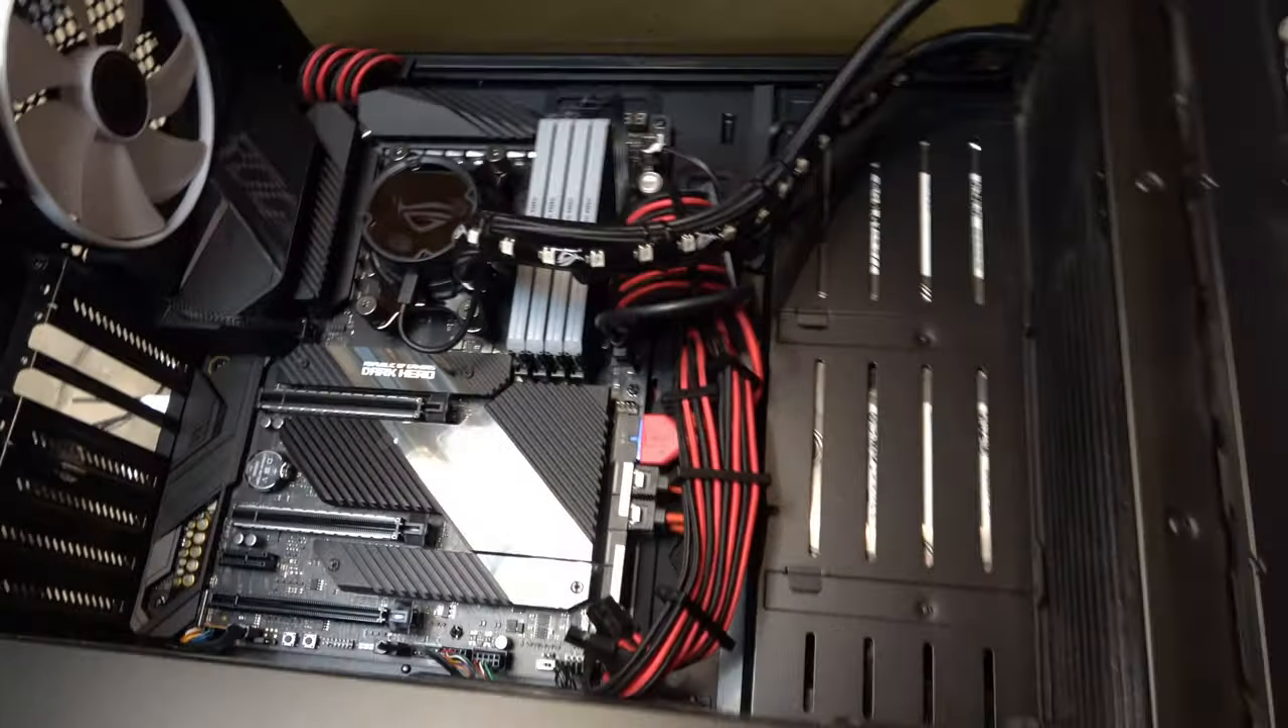Bis auf die Grafikkarte wäre jetzt alles drin.